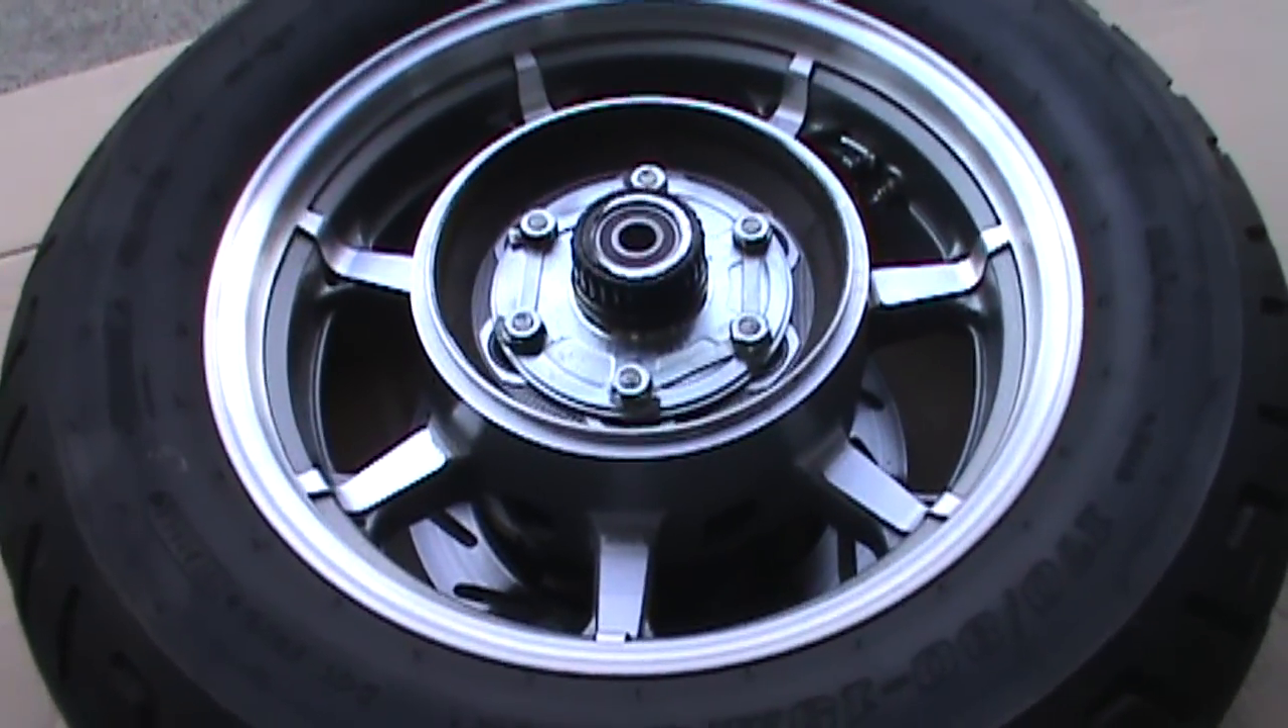And that's what the wheel looks like with rear drive removed.